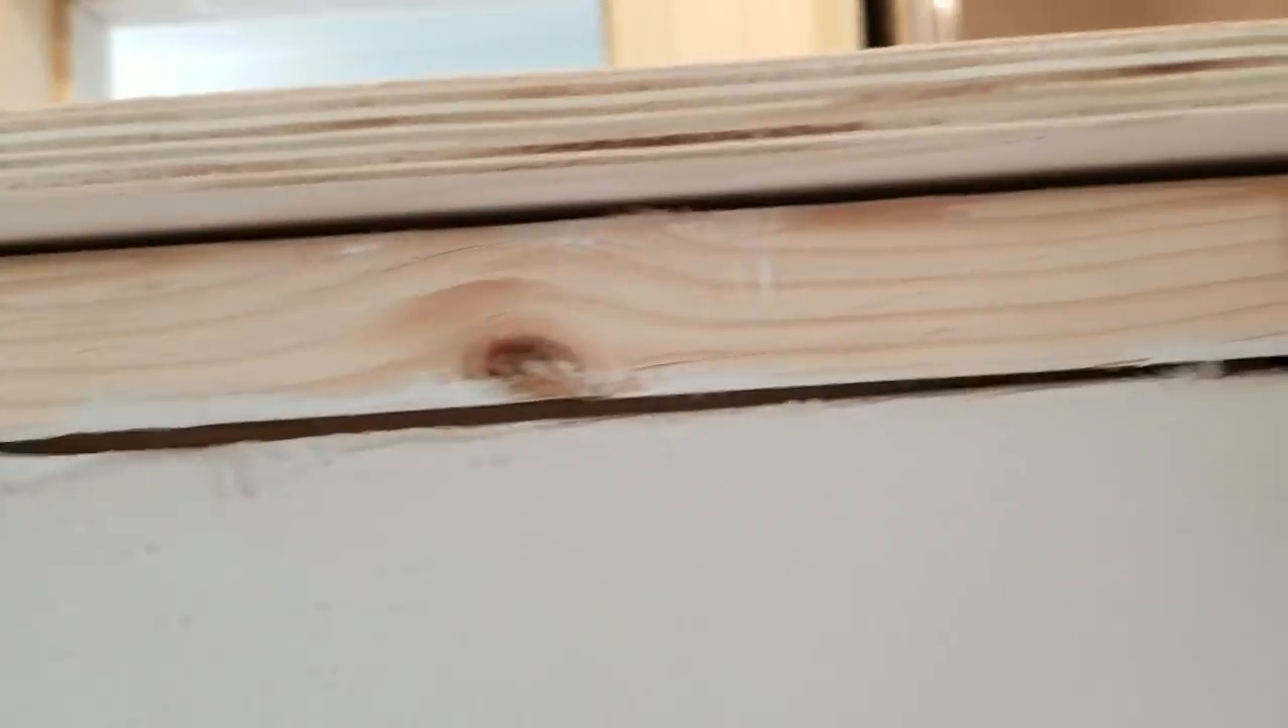As you can see underneath we still have like you know some gaps.